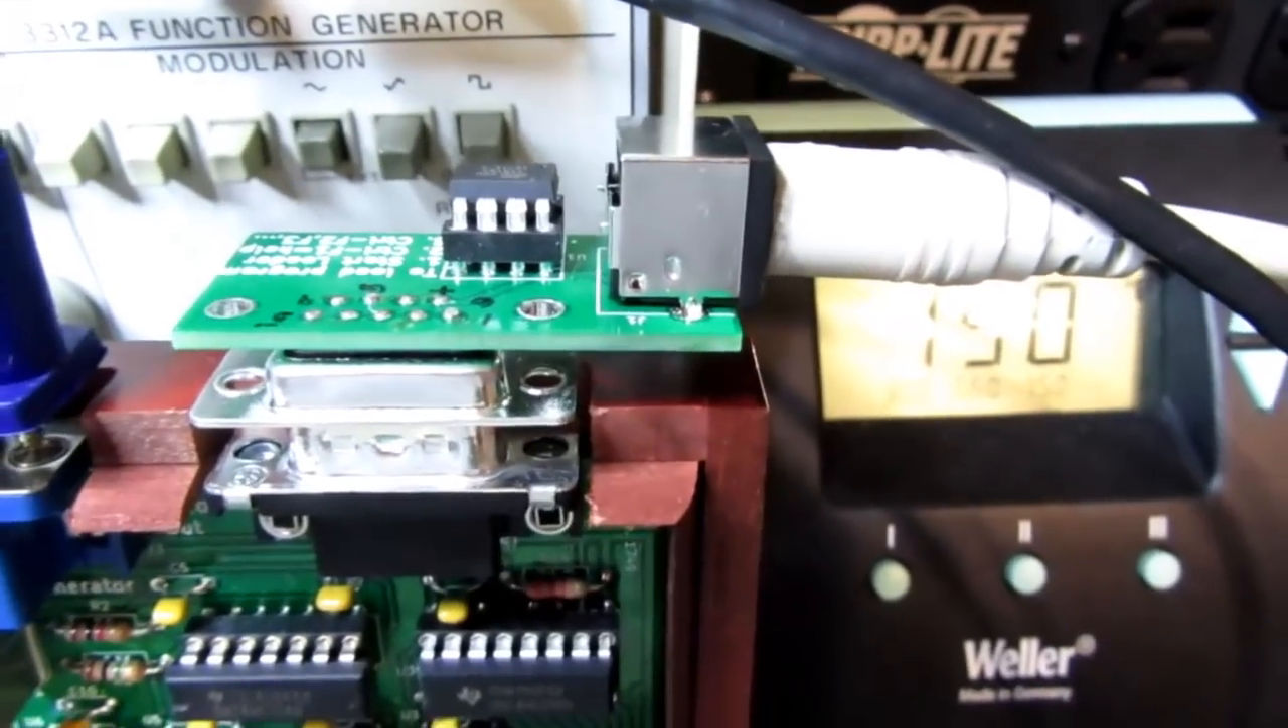I've got the new PS2 socket installed on the board.